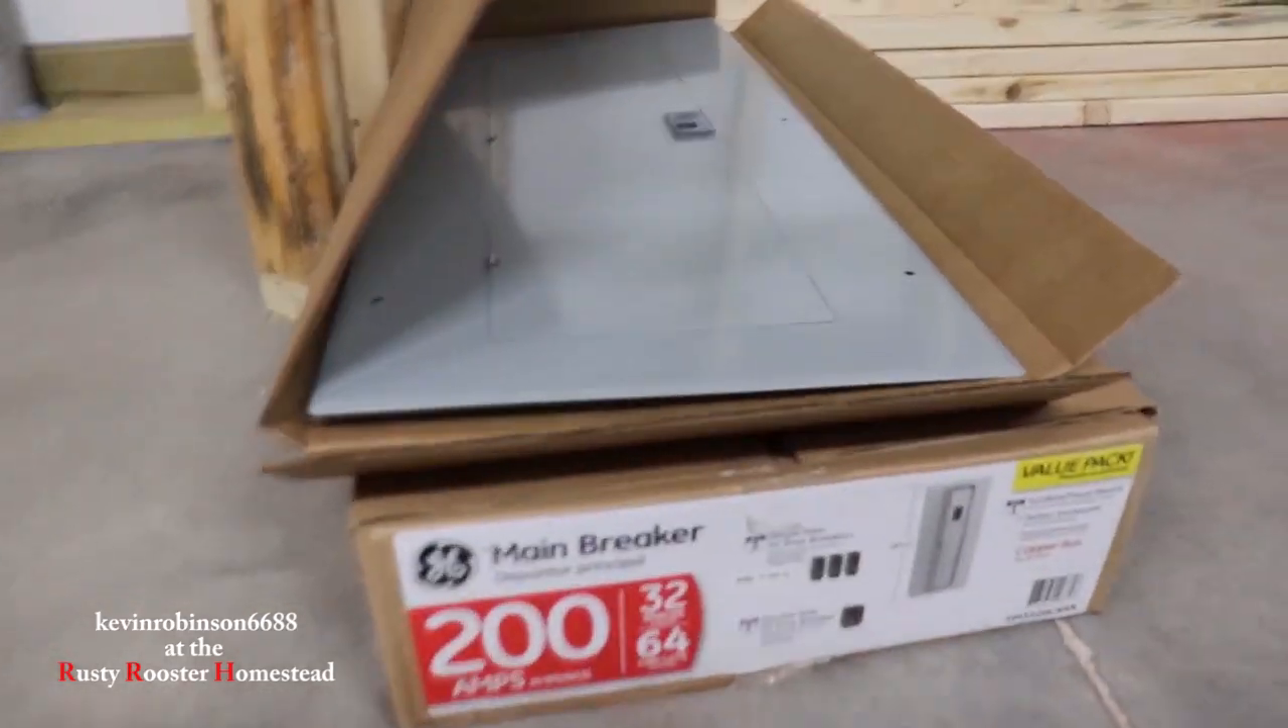We still got the box to put up.